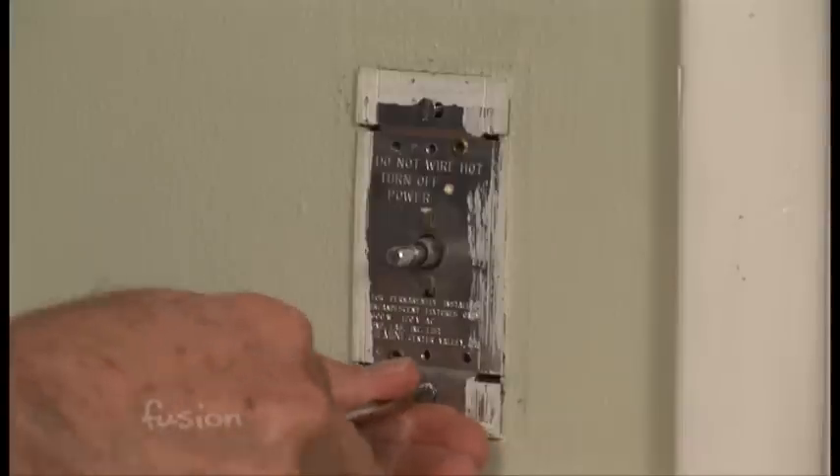Get the plate off. Took the plate off.